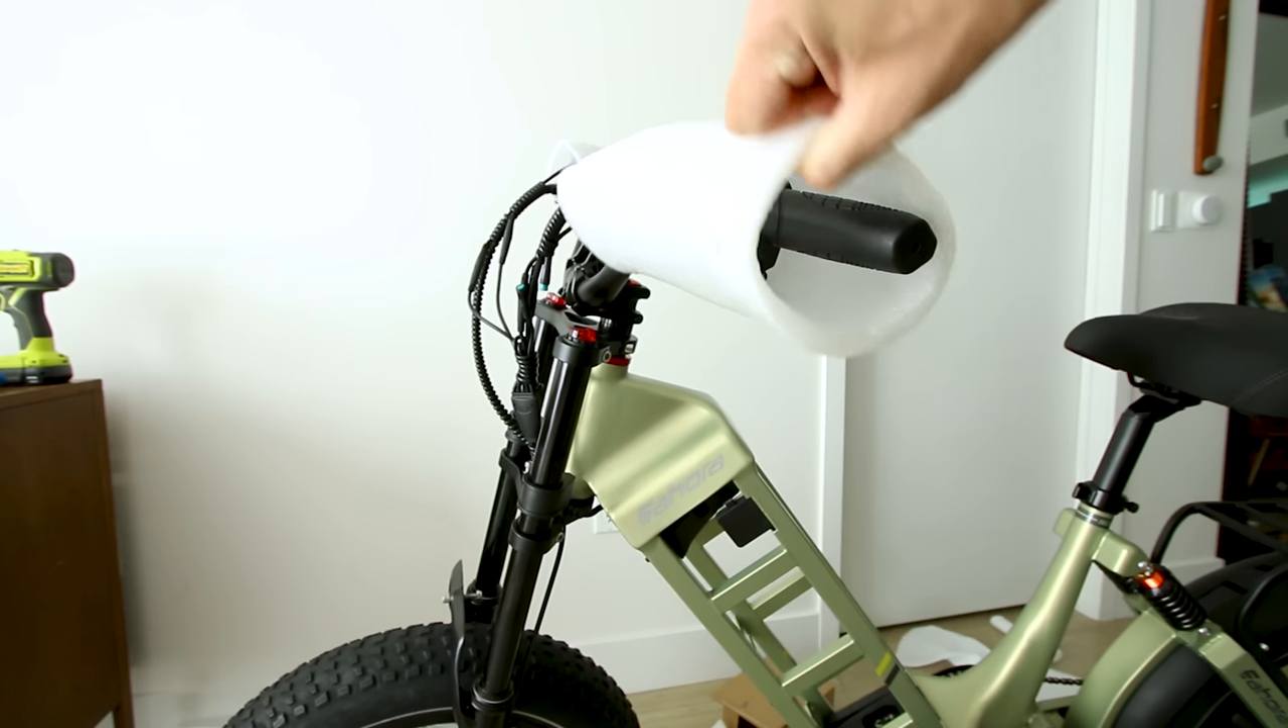Okay, this is a little confusing, but this is how it should look when you're done. Handlebar is on.